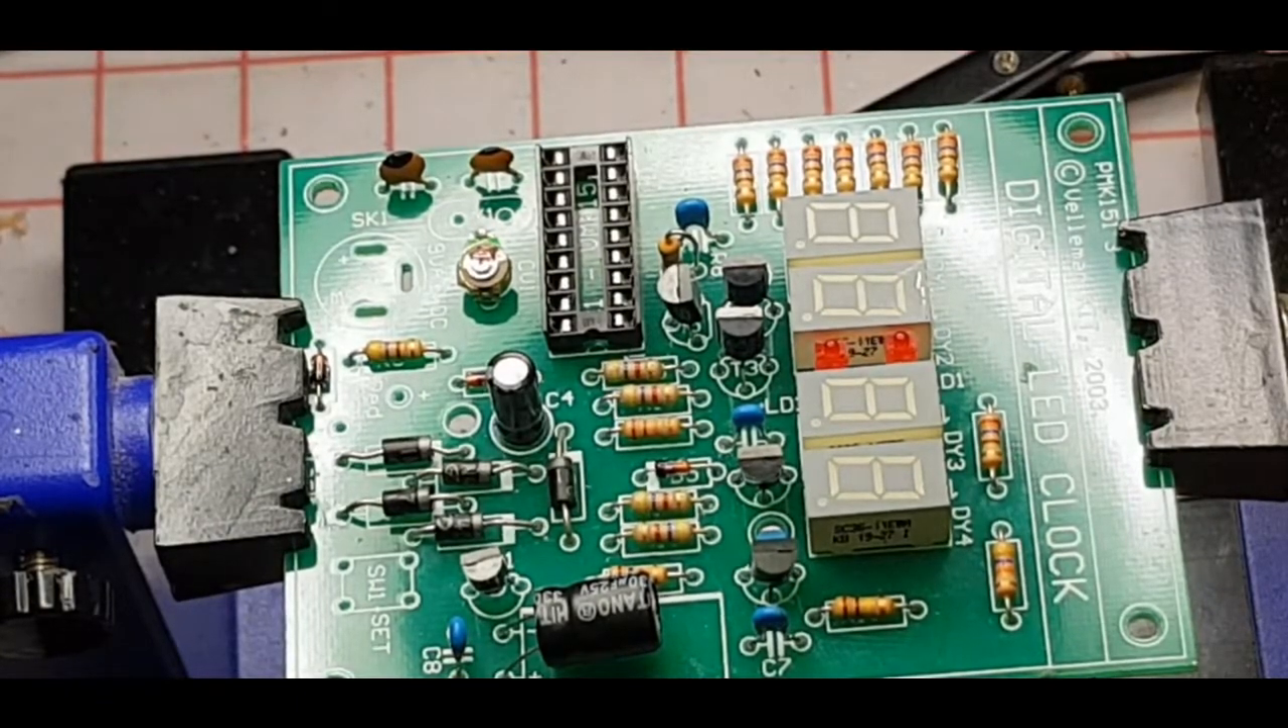Okay so that's all the displays in.